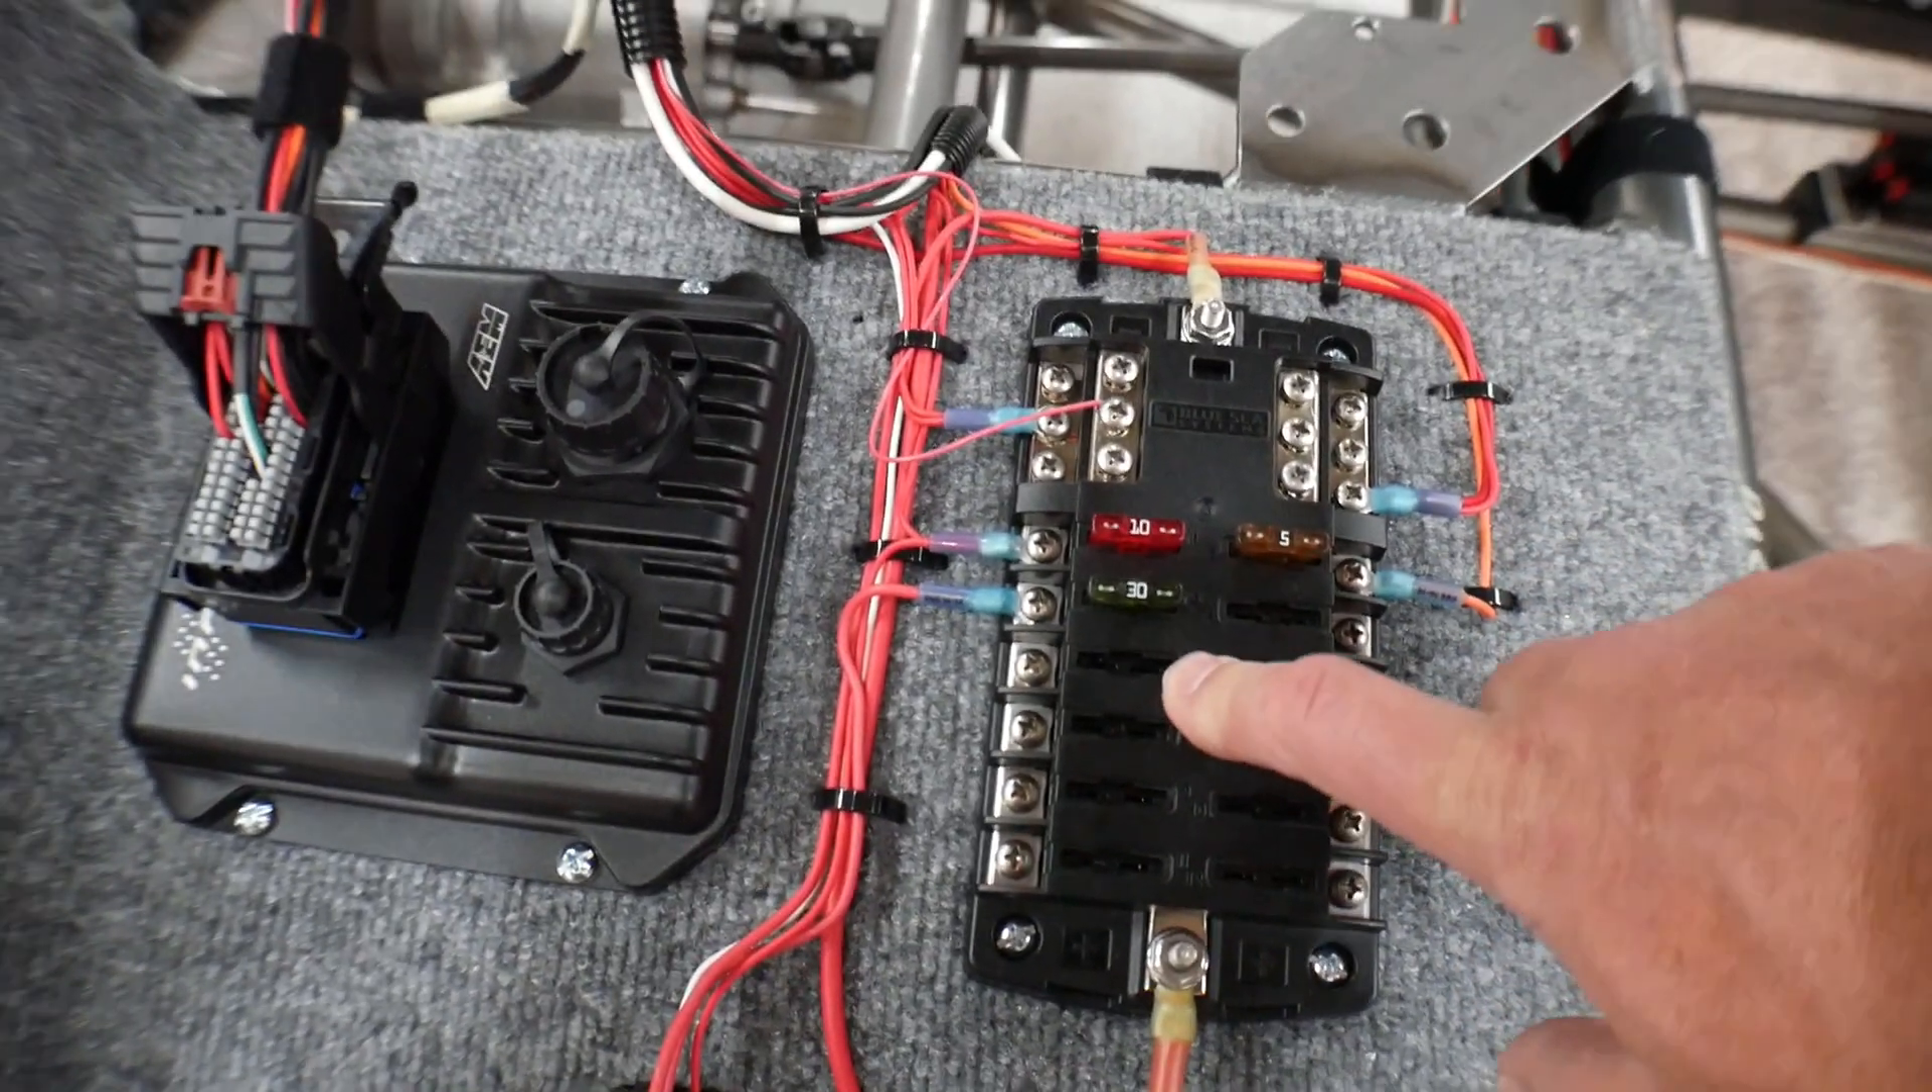I still have most of the components here, but I've installed my own fuse block just to make everything a lot easier.